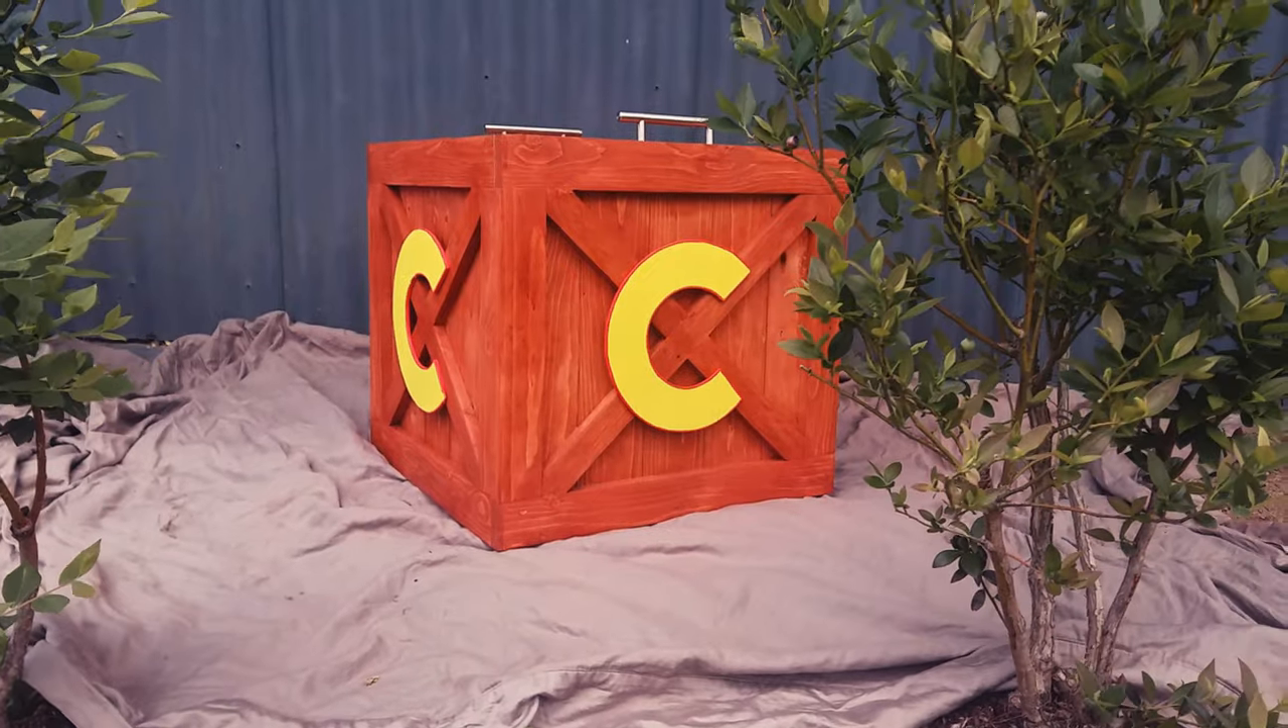I also put some spare drawer handles on the lid so it was easier to open.